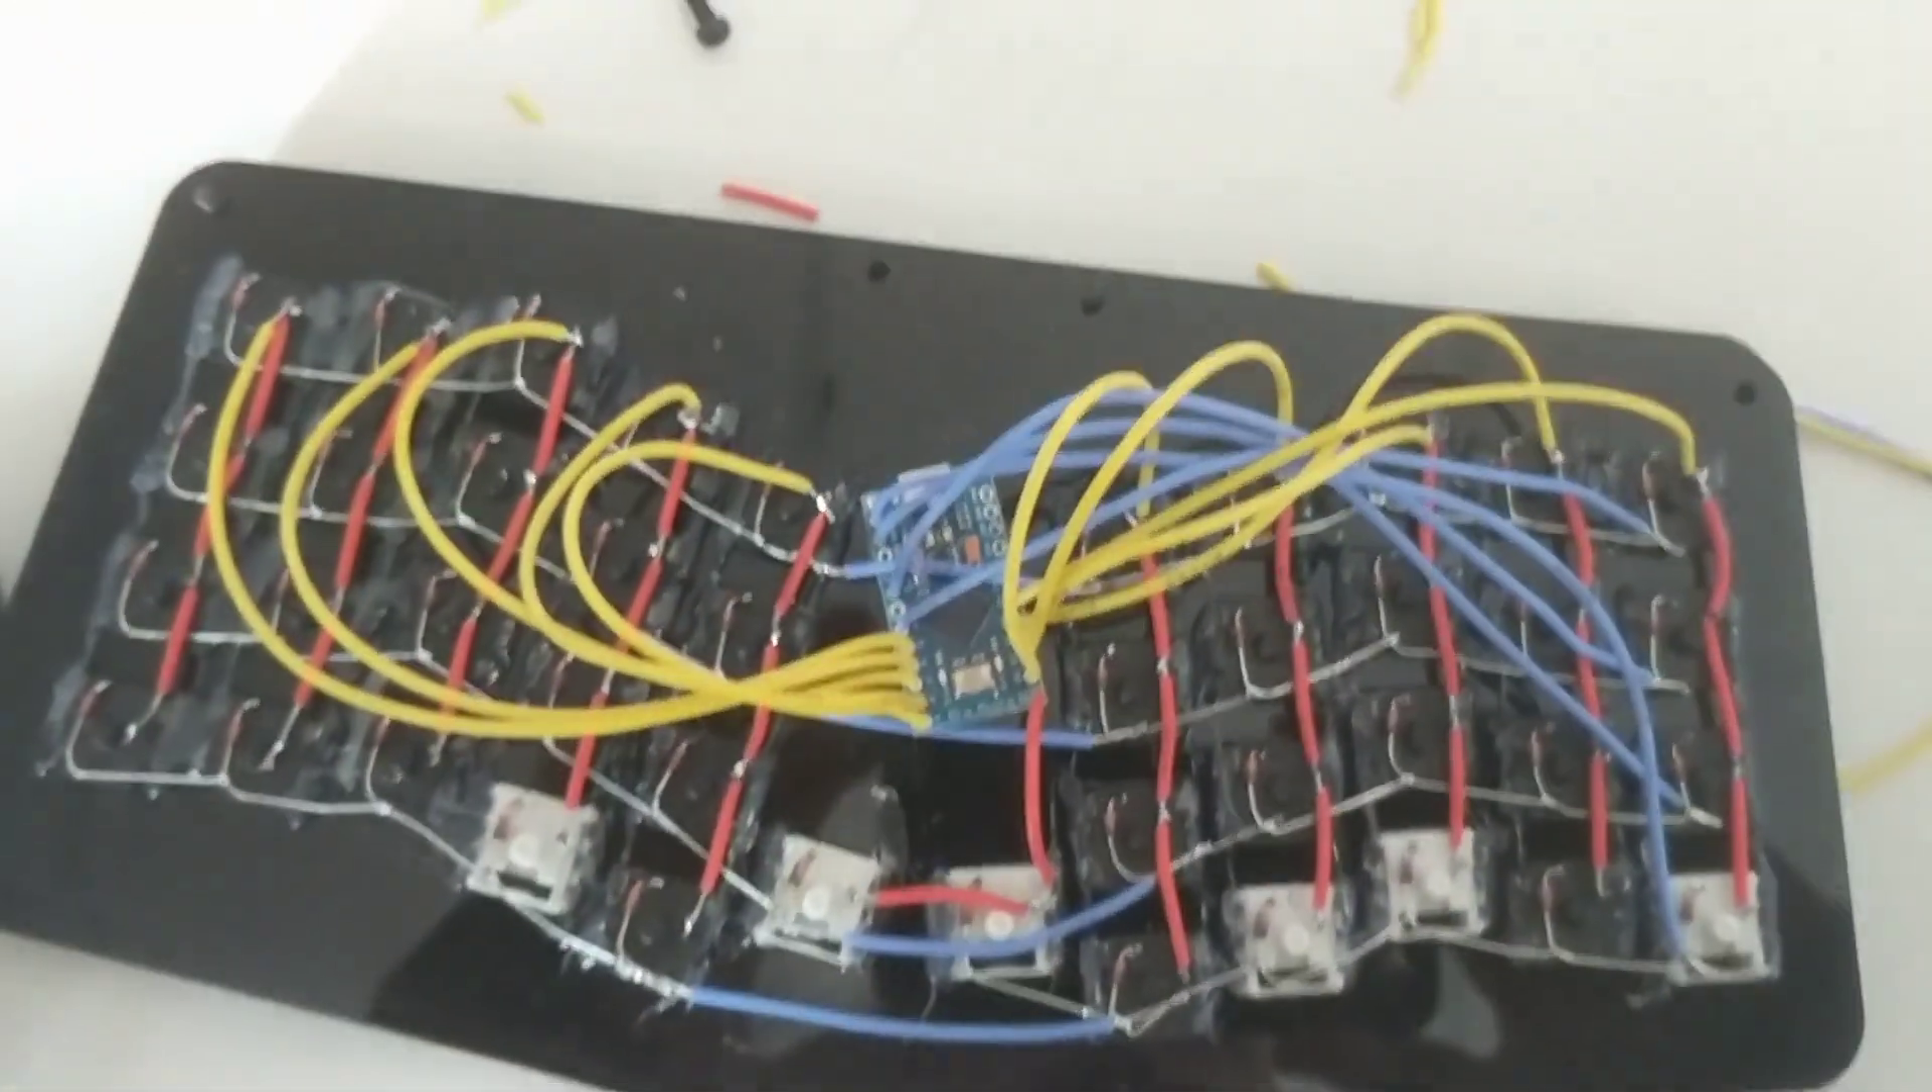All right, so the board is all wired up now.